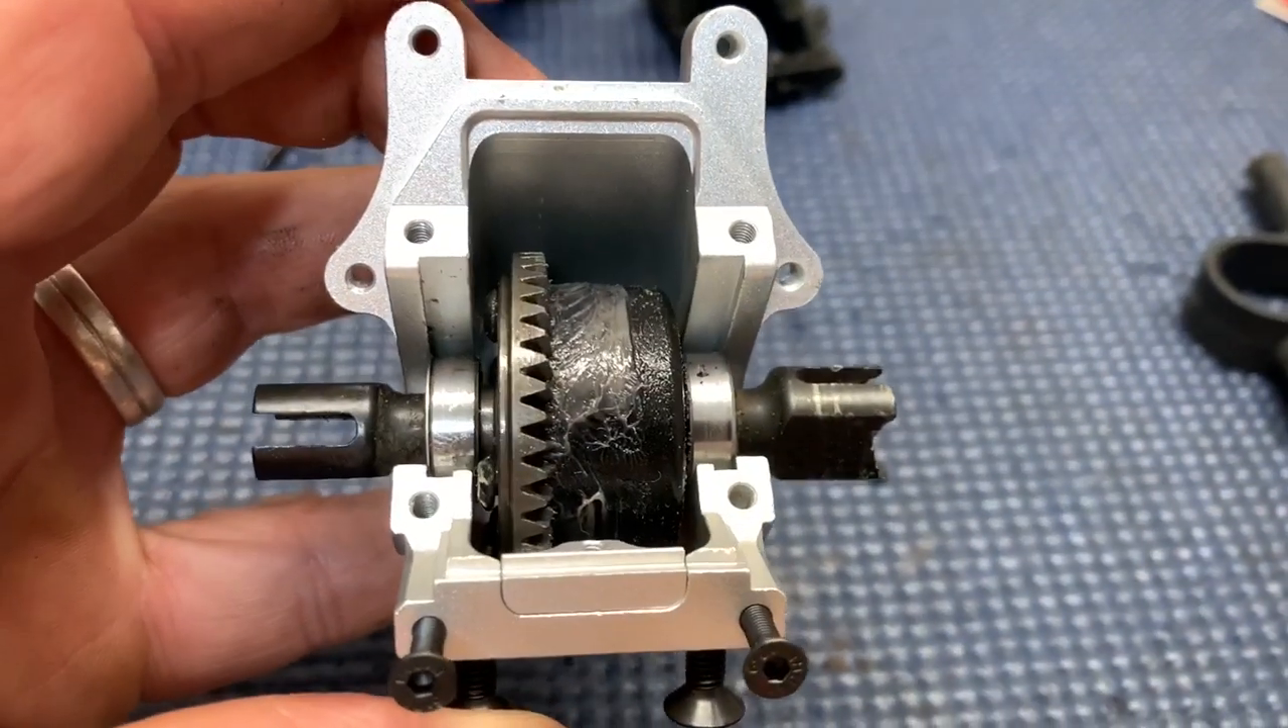The diff is put in place.